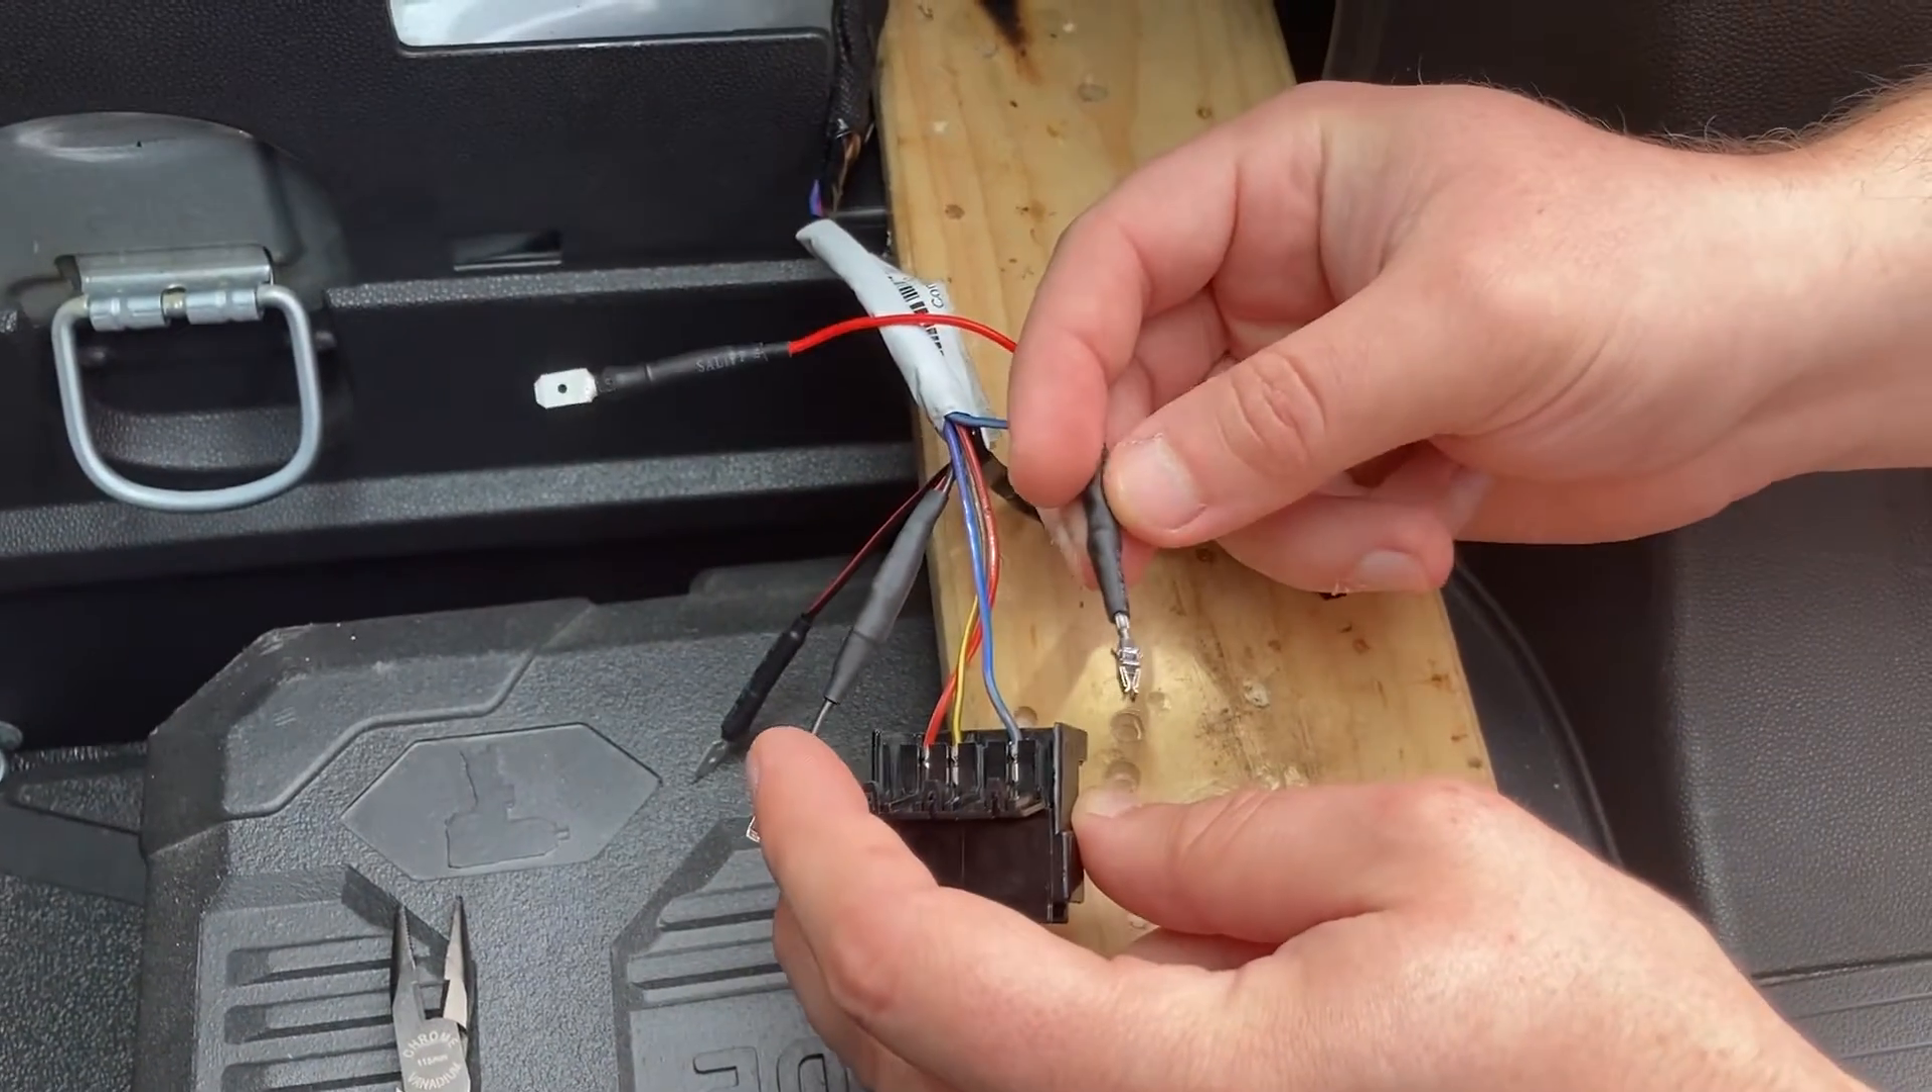All that's left to do is to put the contacts back in the plastic jack.